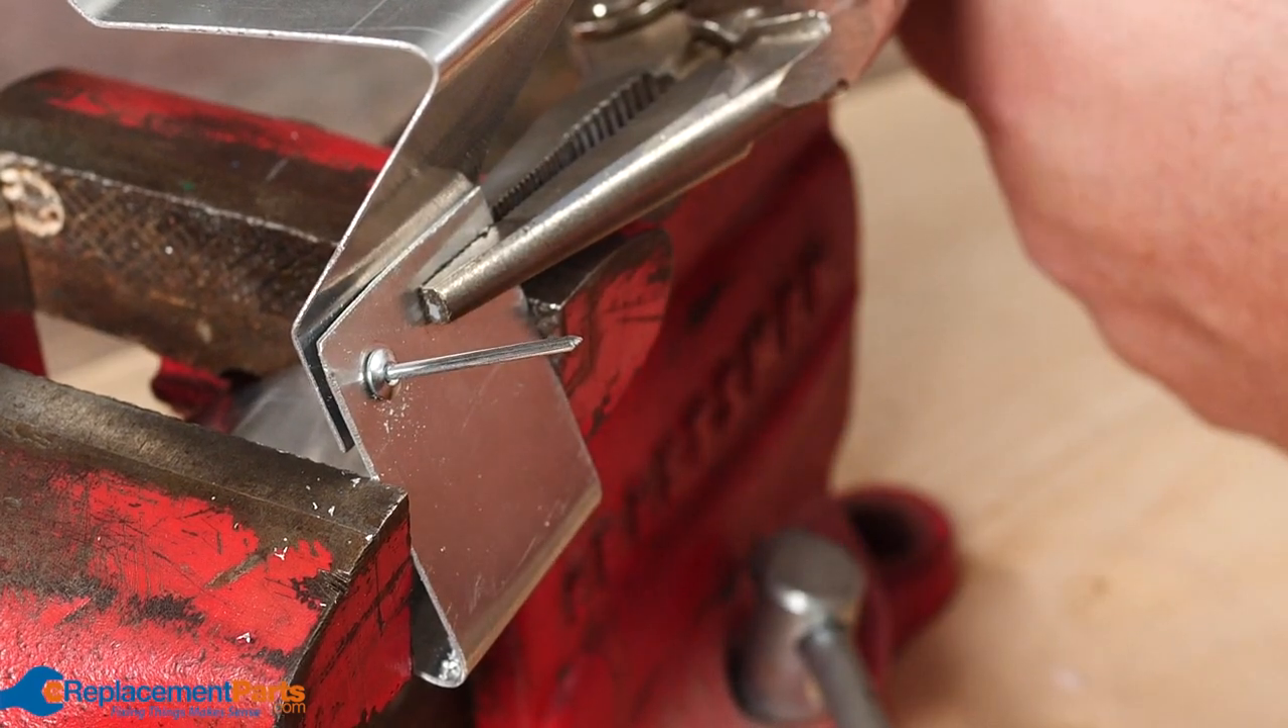We'll put our first rivet in, just sitting there for now.